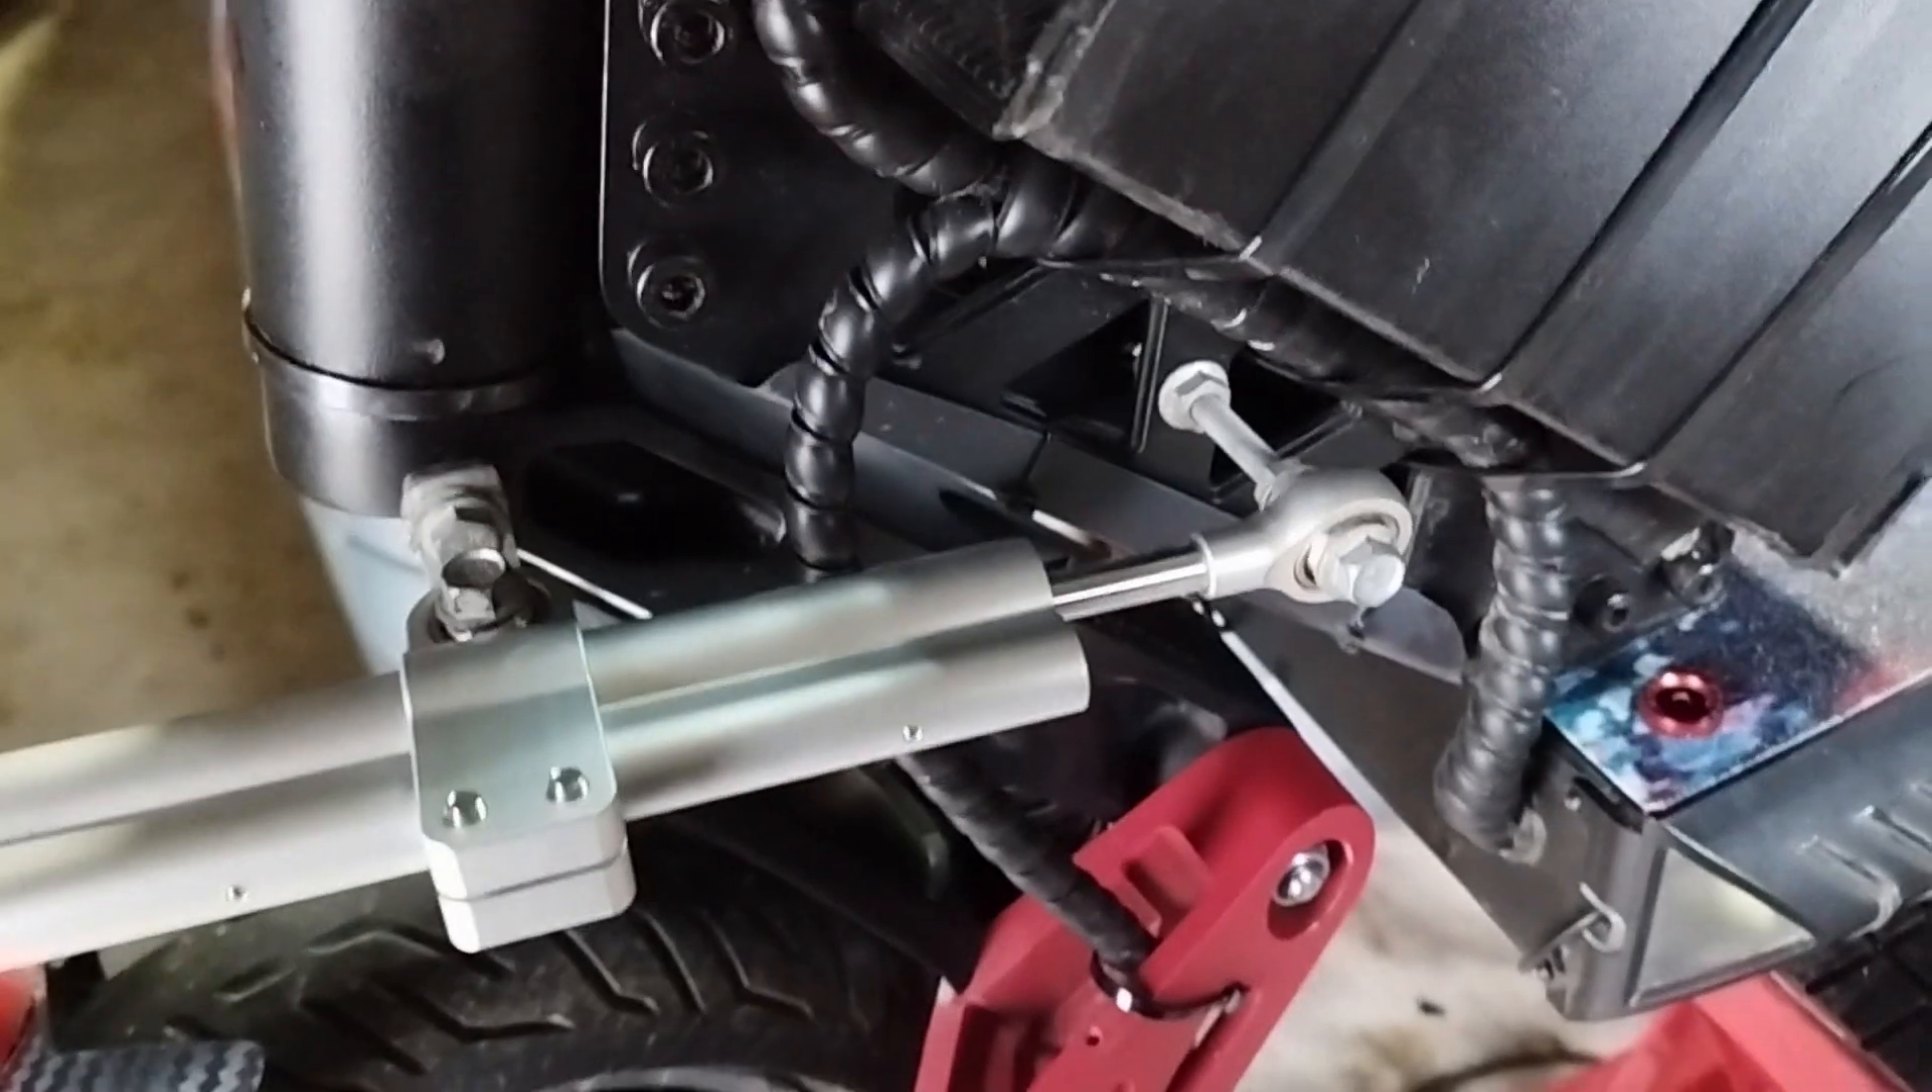Le vérin là pour moi il est mis.